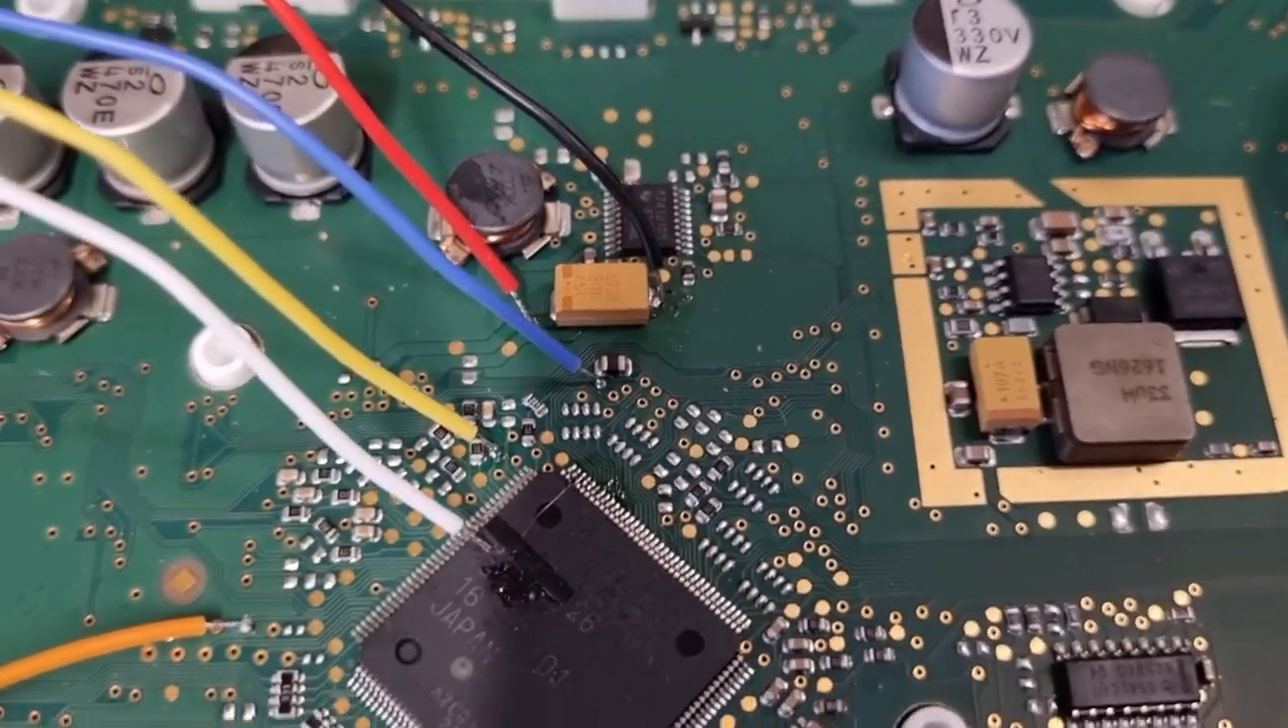I think it says Volkswagen Polo 2016. So I've made all the connections to the dashboard.